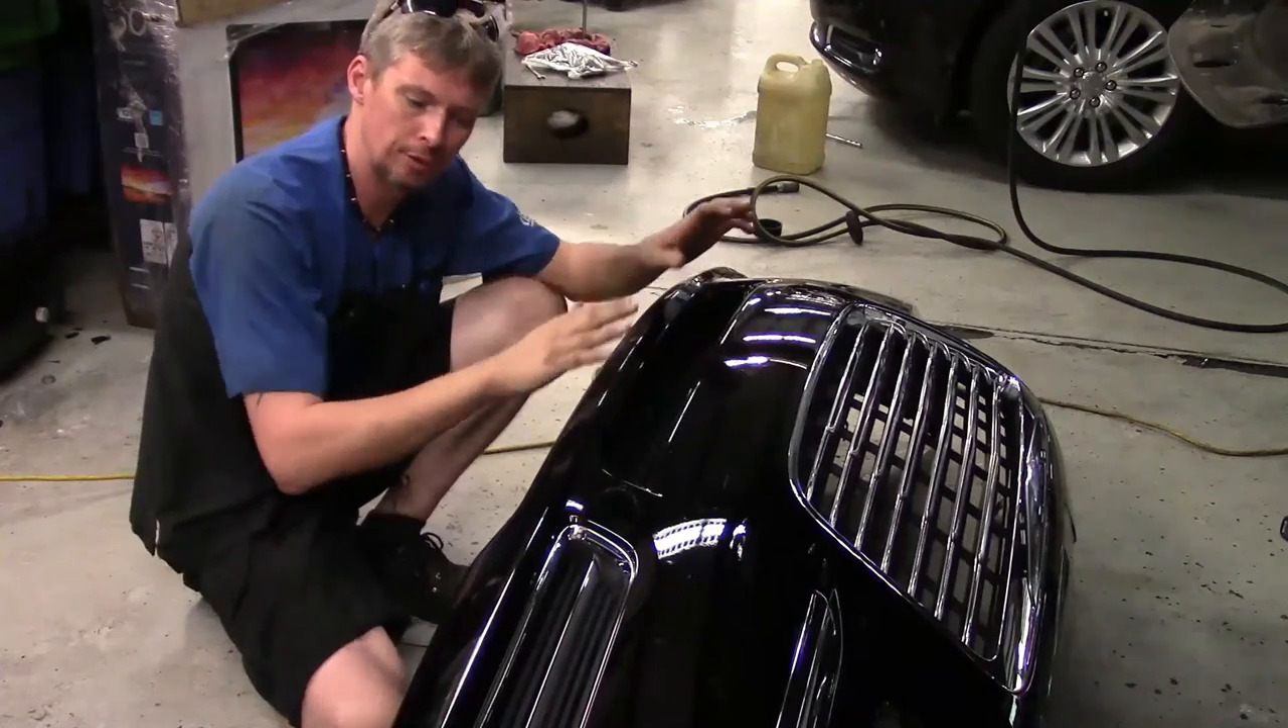So there we go, front bumper cover is off.